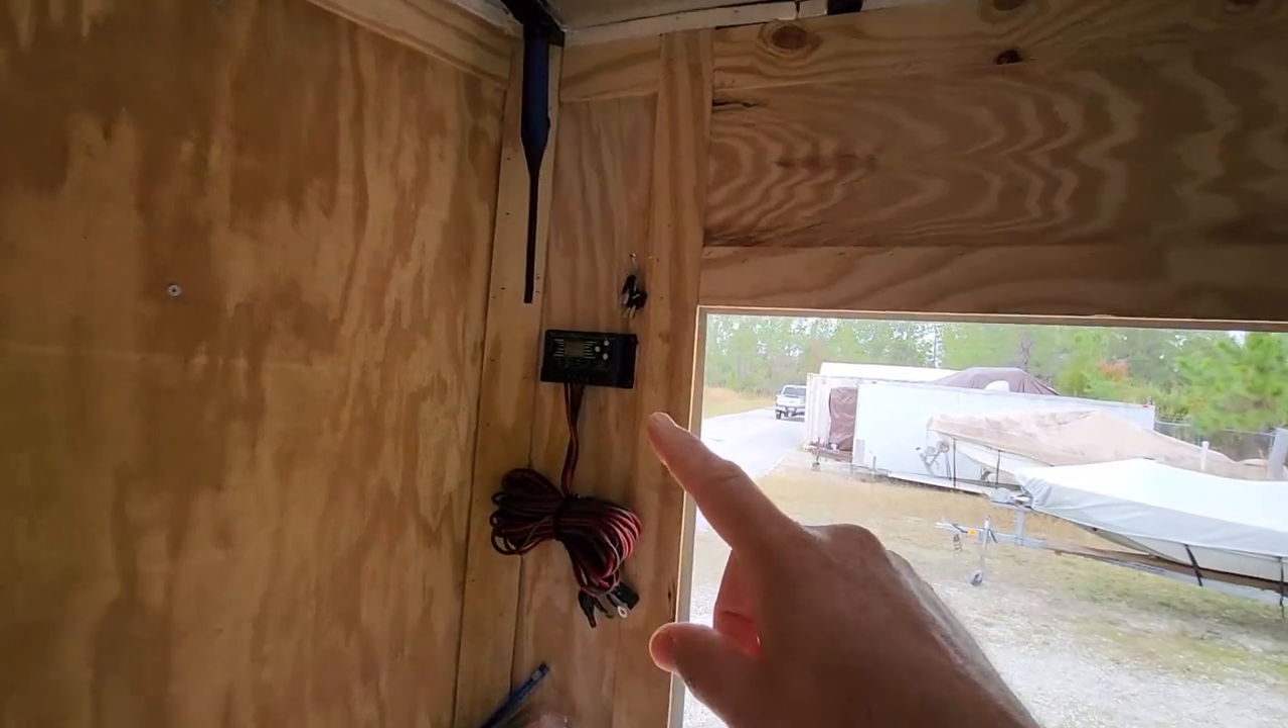And then you can see we already have our charge controller on the wall that we're going to use when we get the there's a flat solar panel we're putting on the roof.